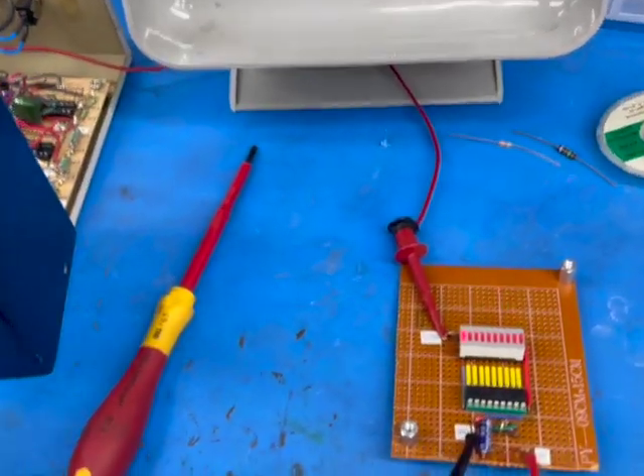Okay so now we've assembled the bar graph display.